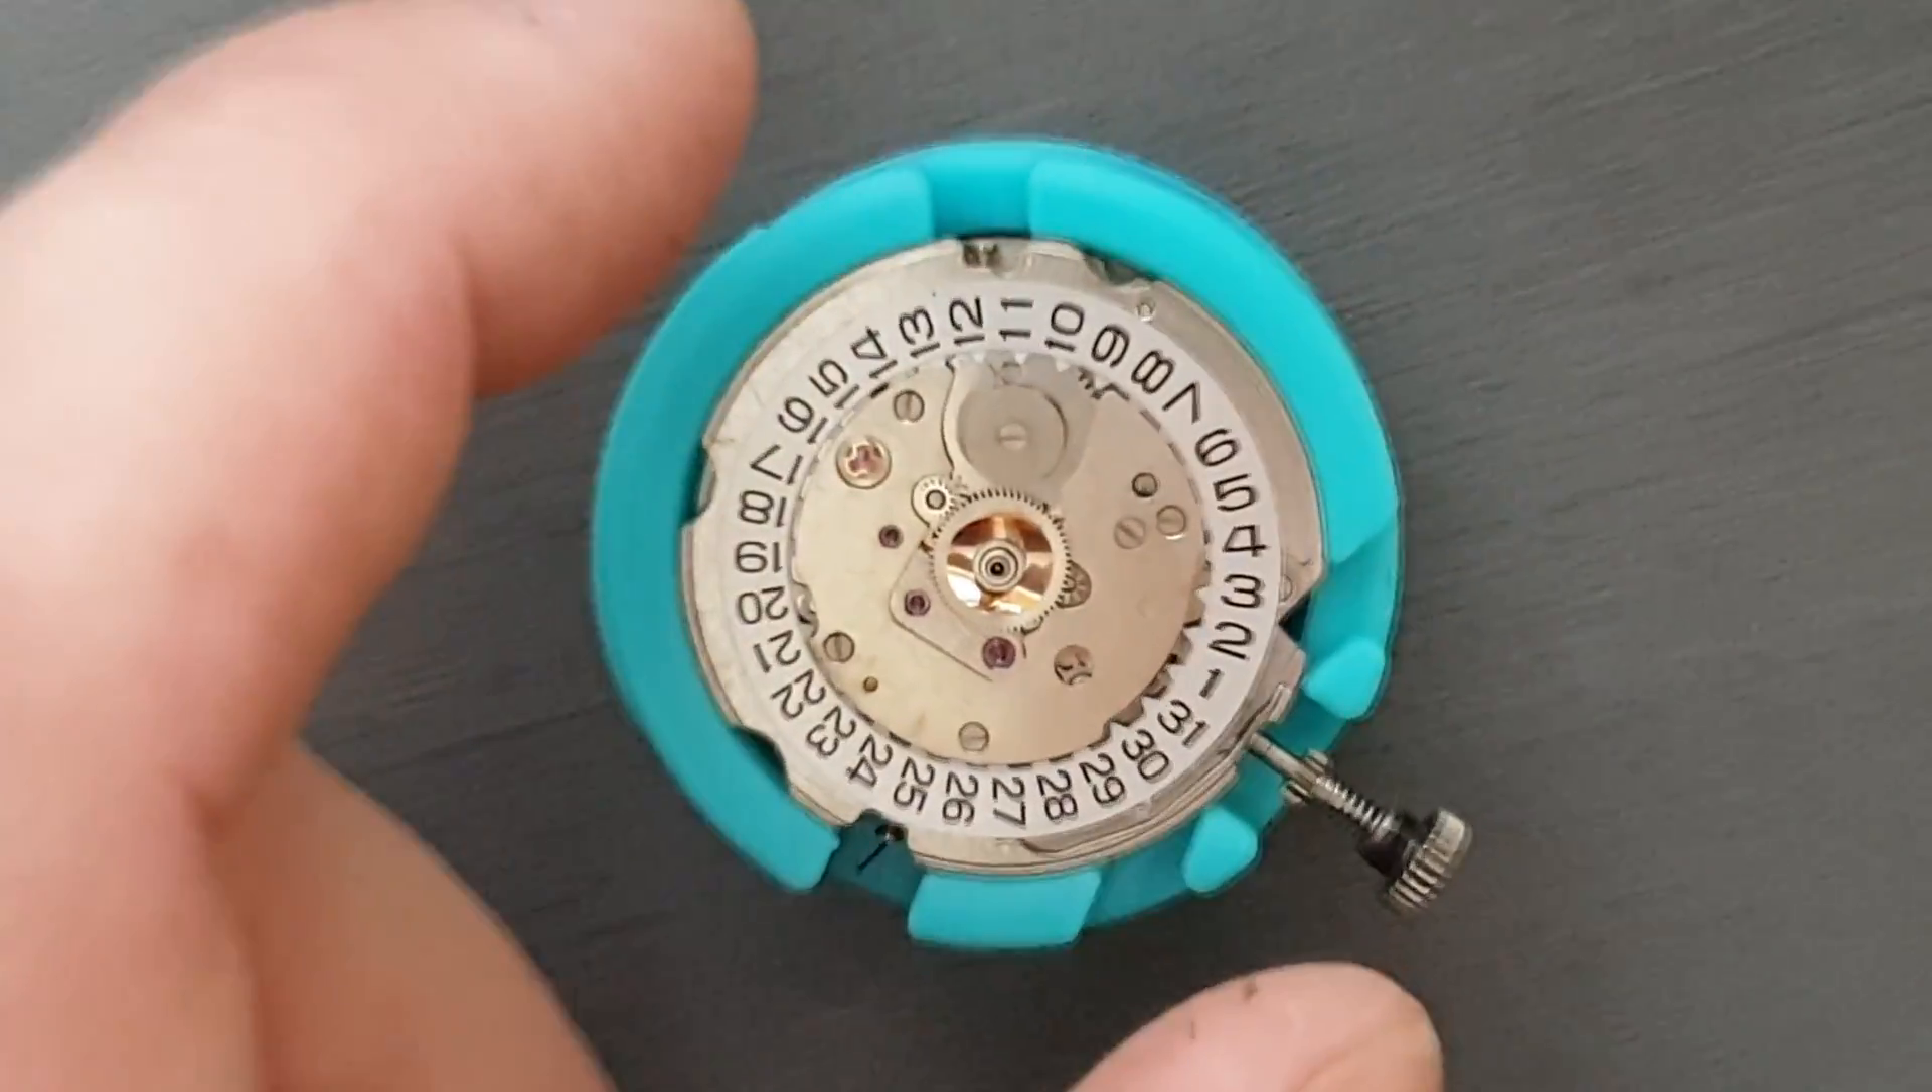Alright, so we've got the movement out now and I've taken the dial off off camera because I don't want to risk damaging it really.